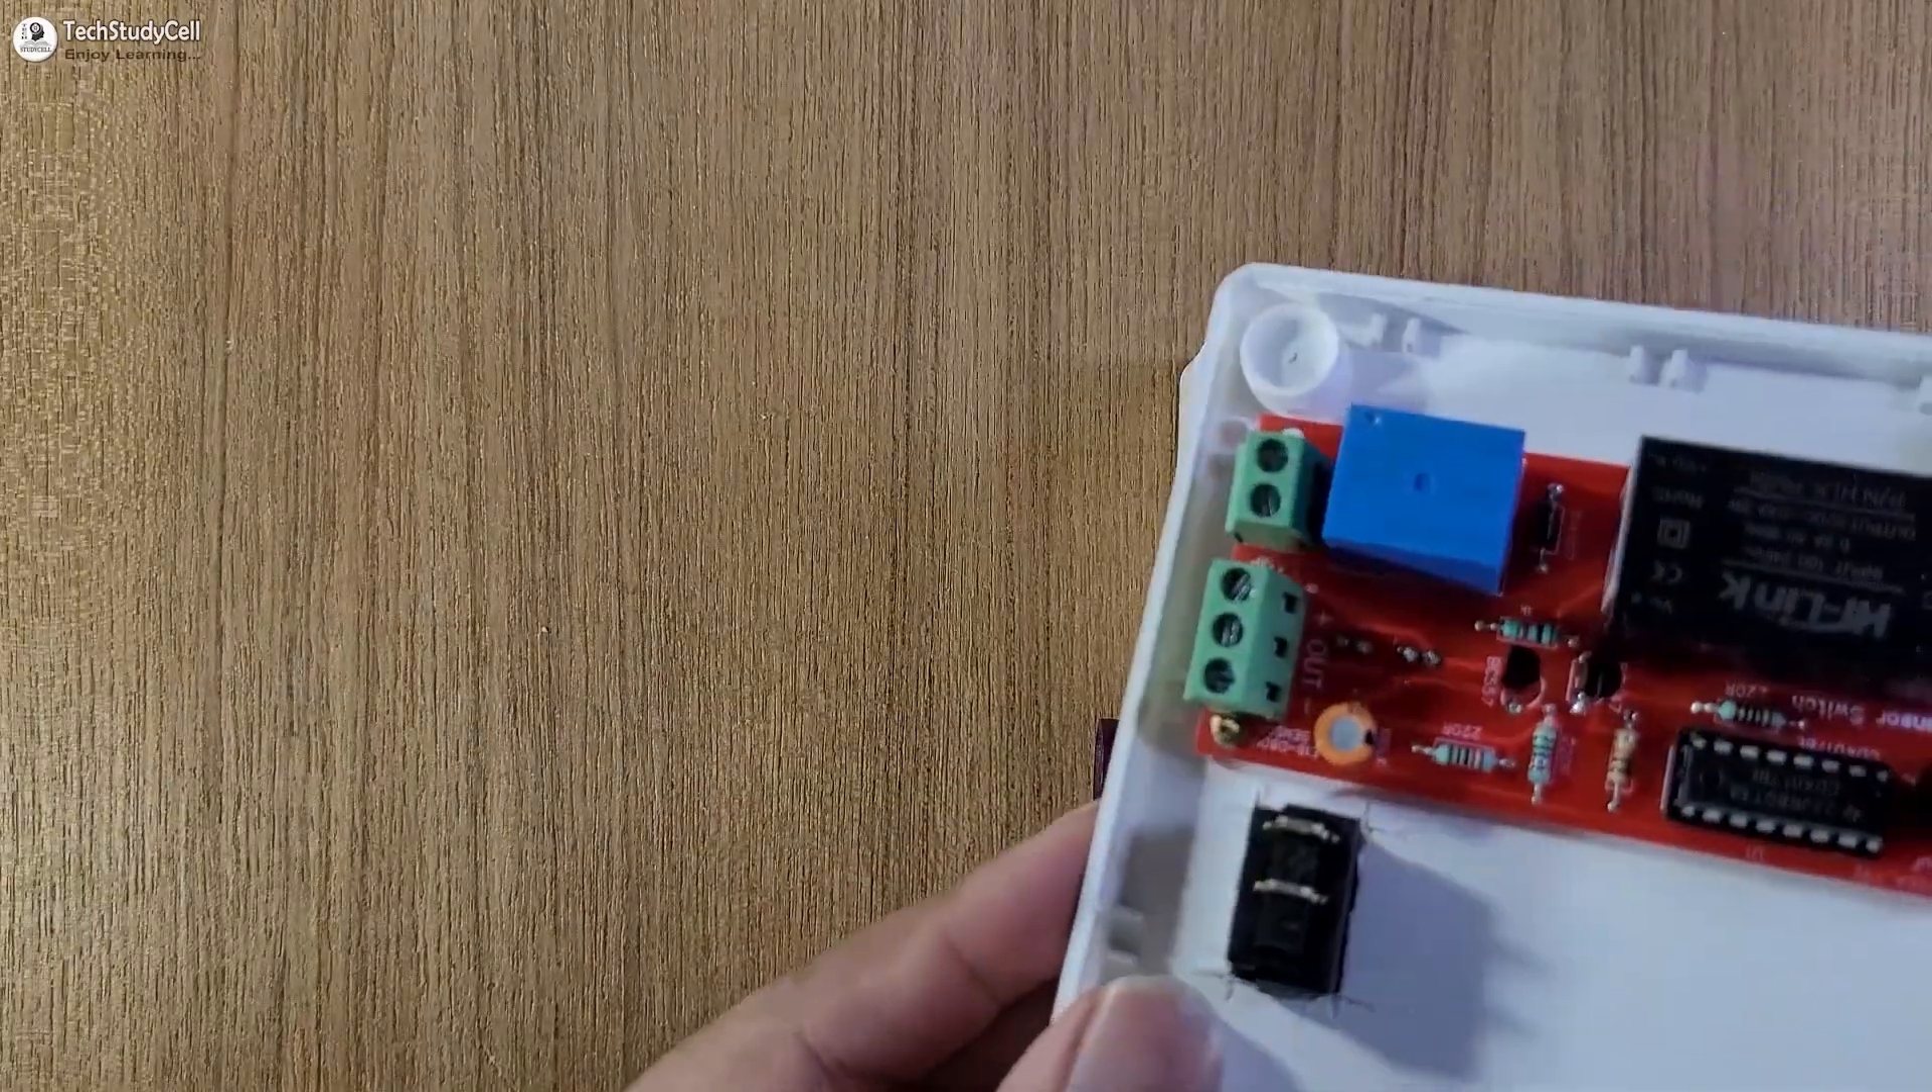So here you can see I have placed the PCB inside this box.